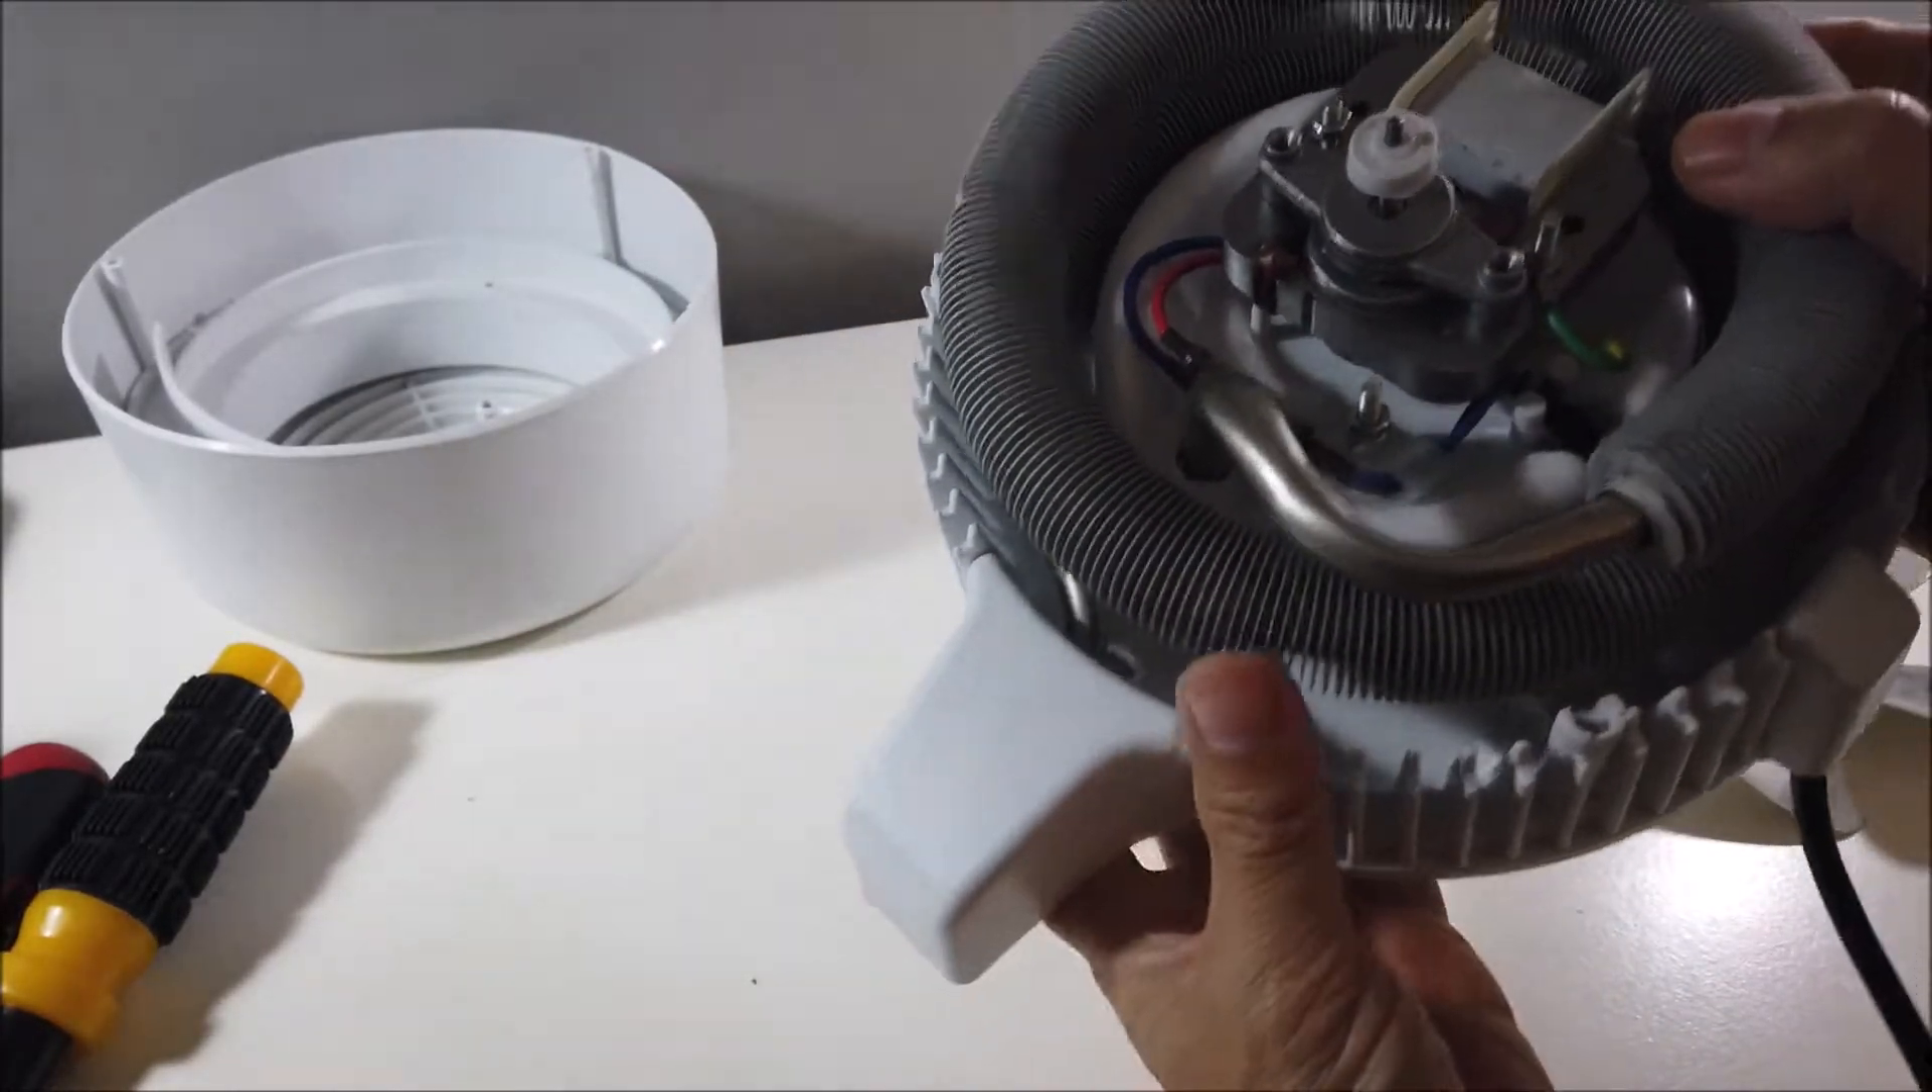And now, I took the fan off, the fan blades off.